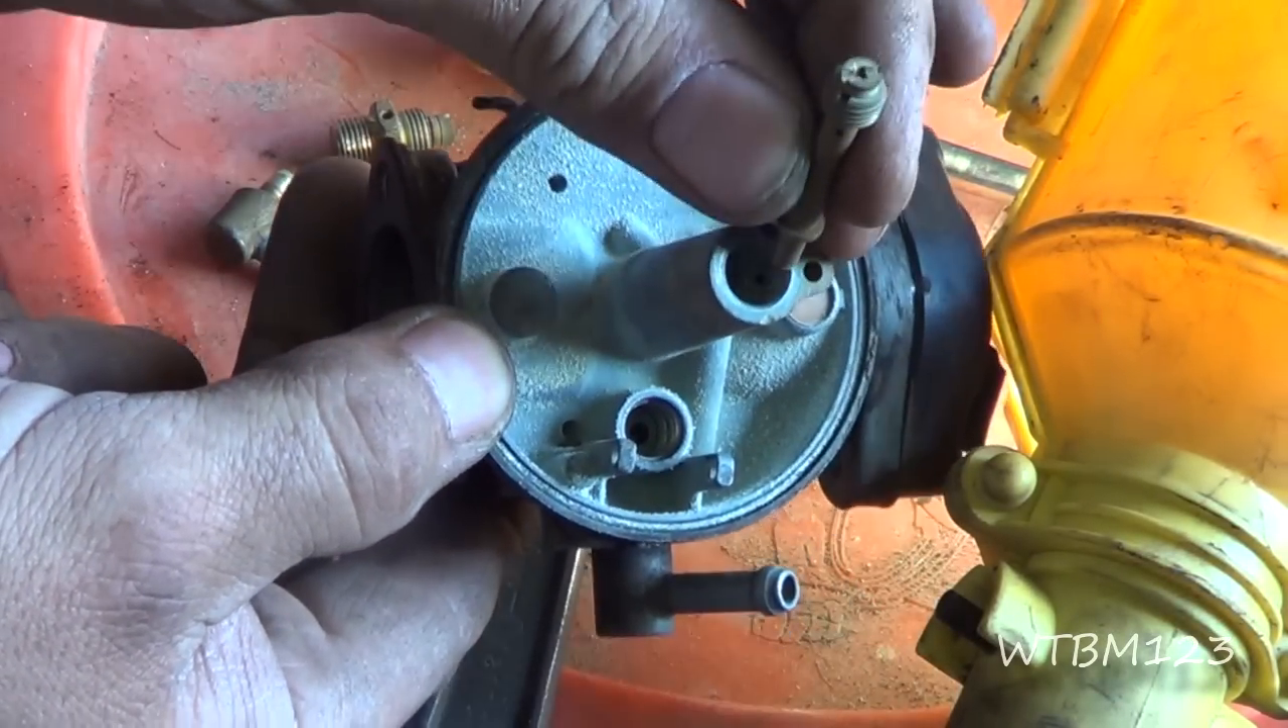Okay, I took this emulsion tube up out of the middle of this carburetor here.